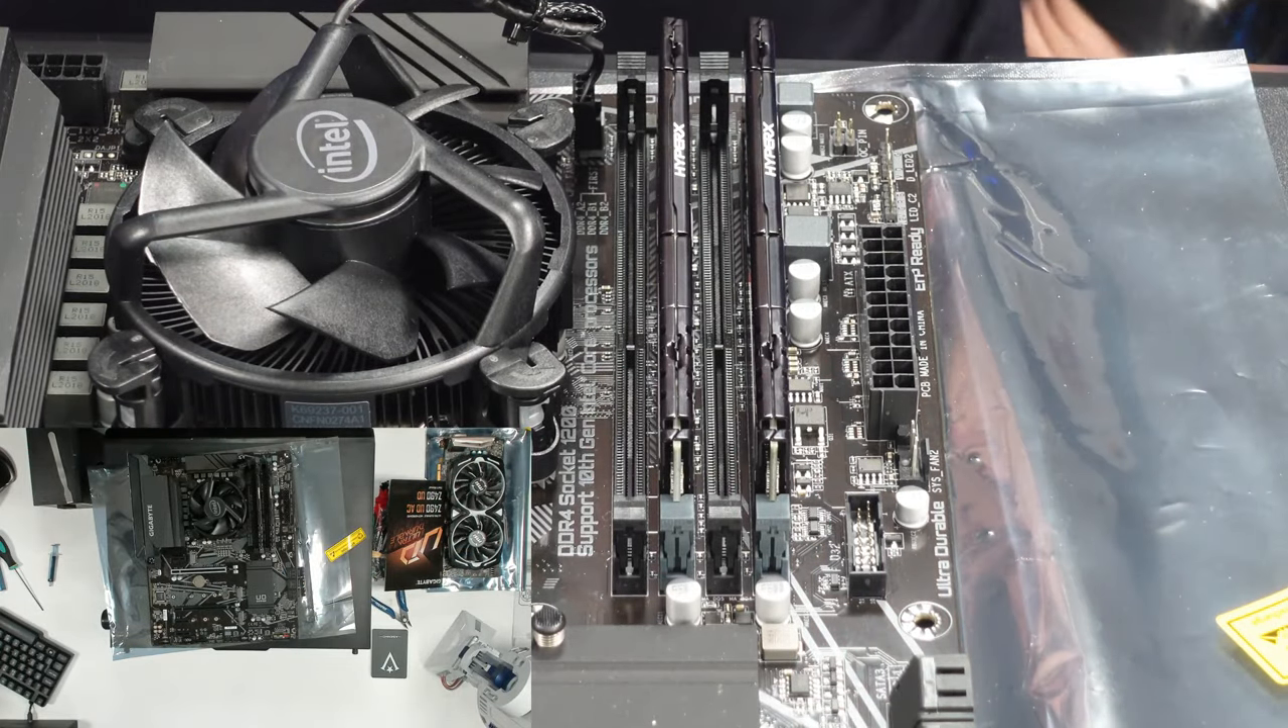So that's now the uh cpu and the ram installed.